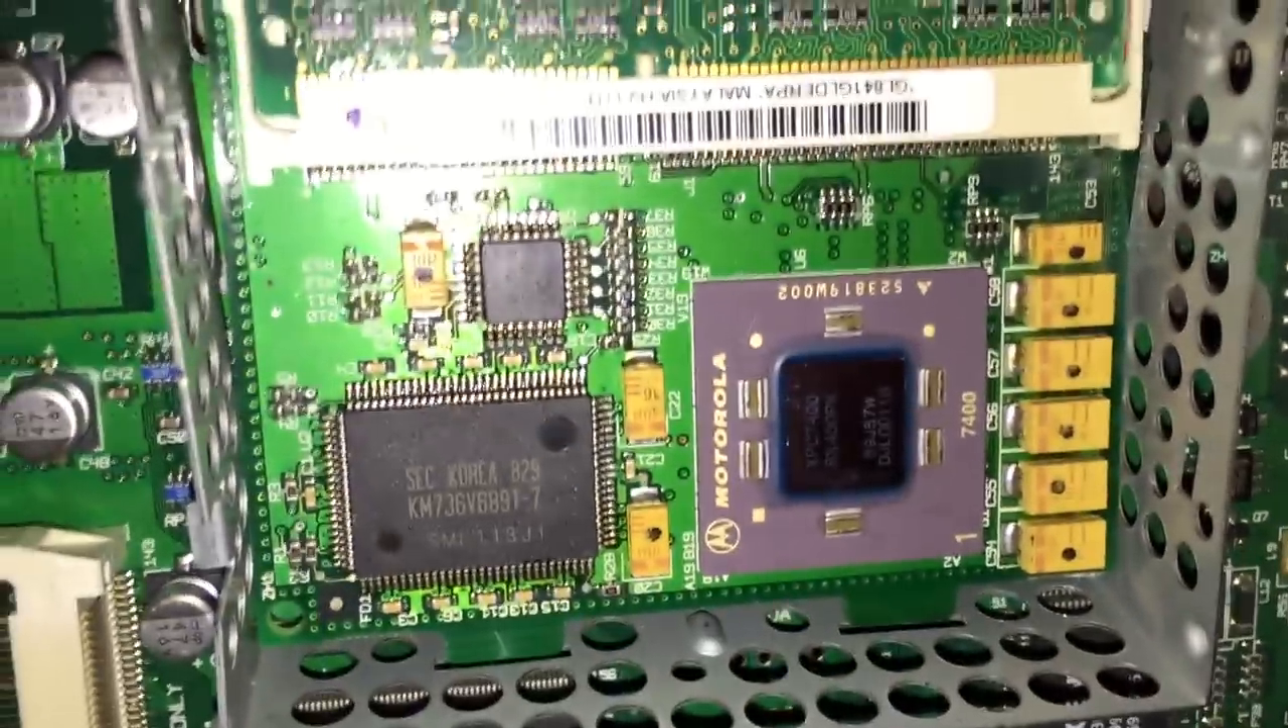Alright, so as you can see, I have the modified CPU card installed now with the G4 CPU soldered on.